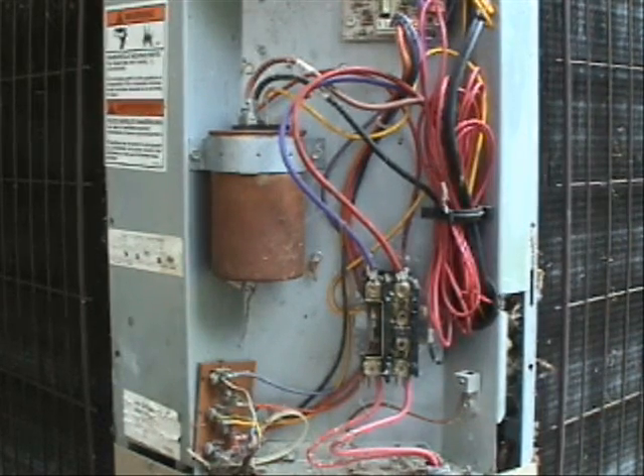I removed the cover to the control panel.